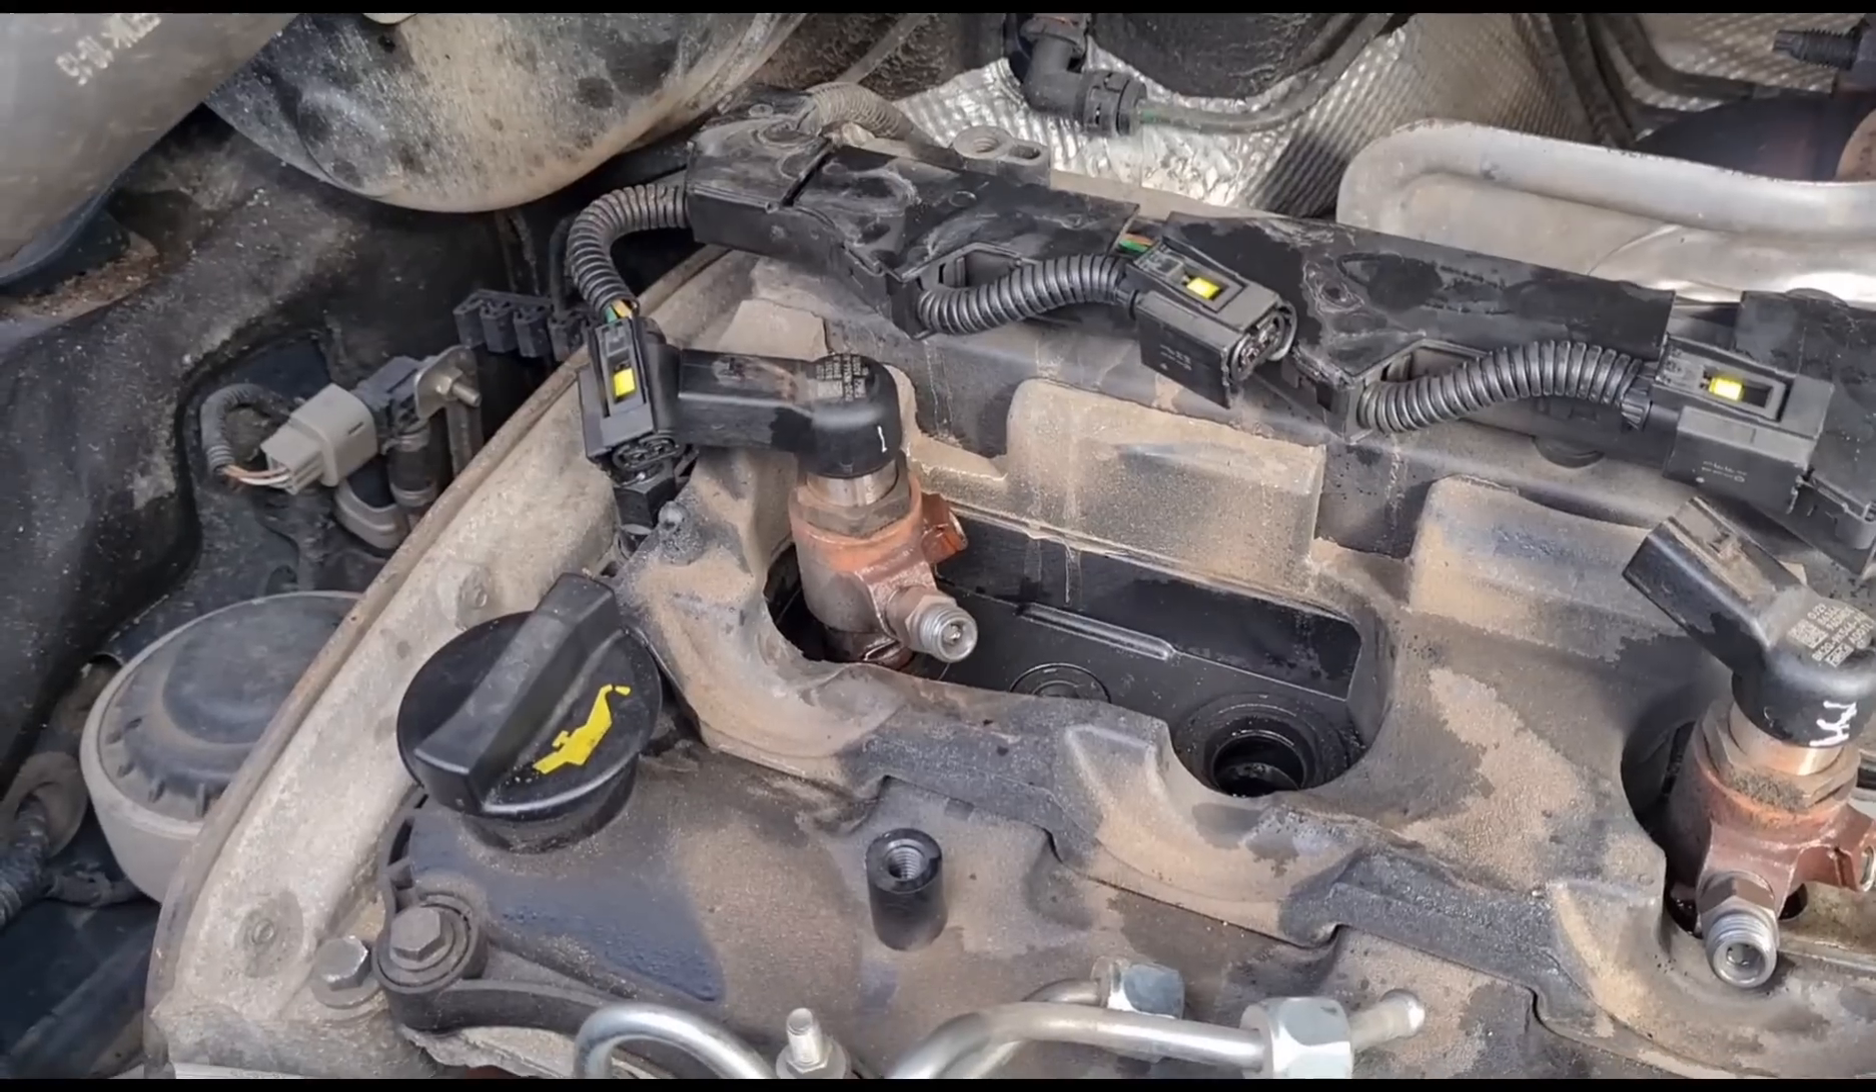Okay so i've started removing some of the injectors.